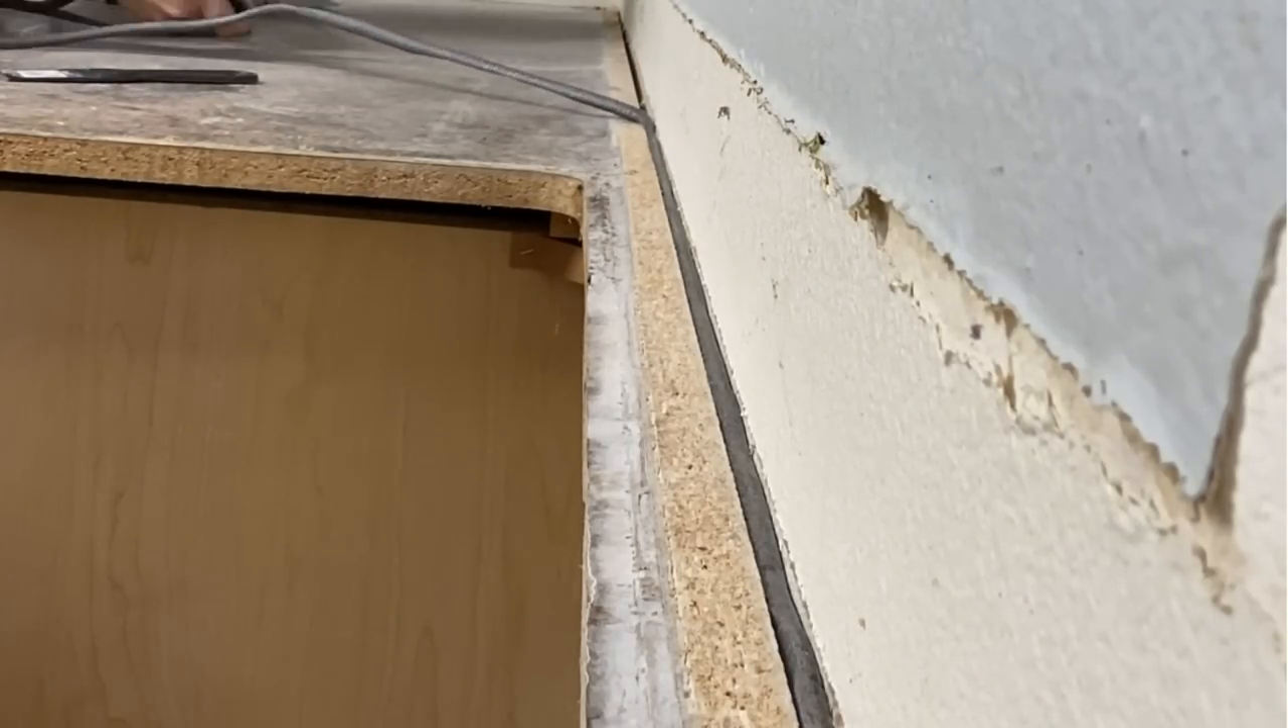Next, I was left with this little gap behind the cabinet where I had cut off the backsplash.